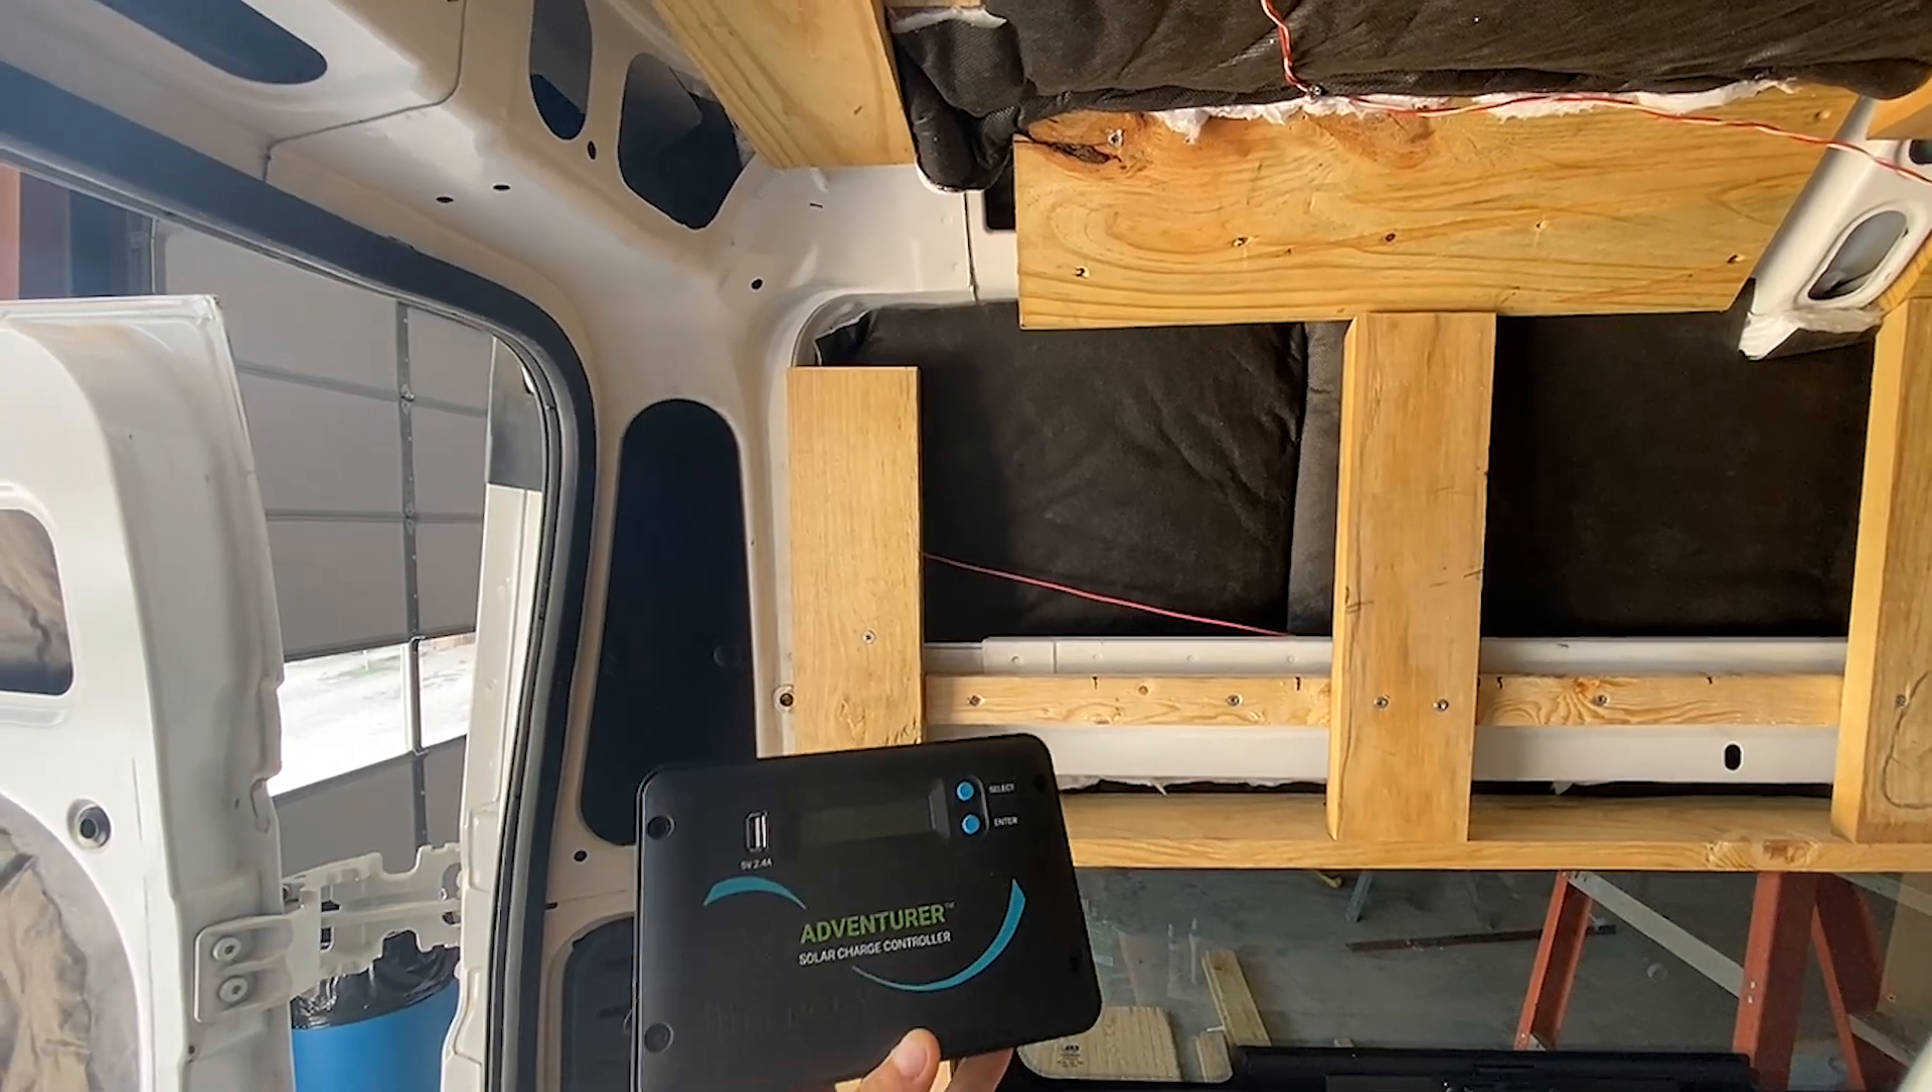Pretty much all we got to do now is skin the inside and we're good to start plugging everything in.